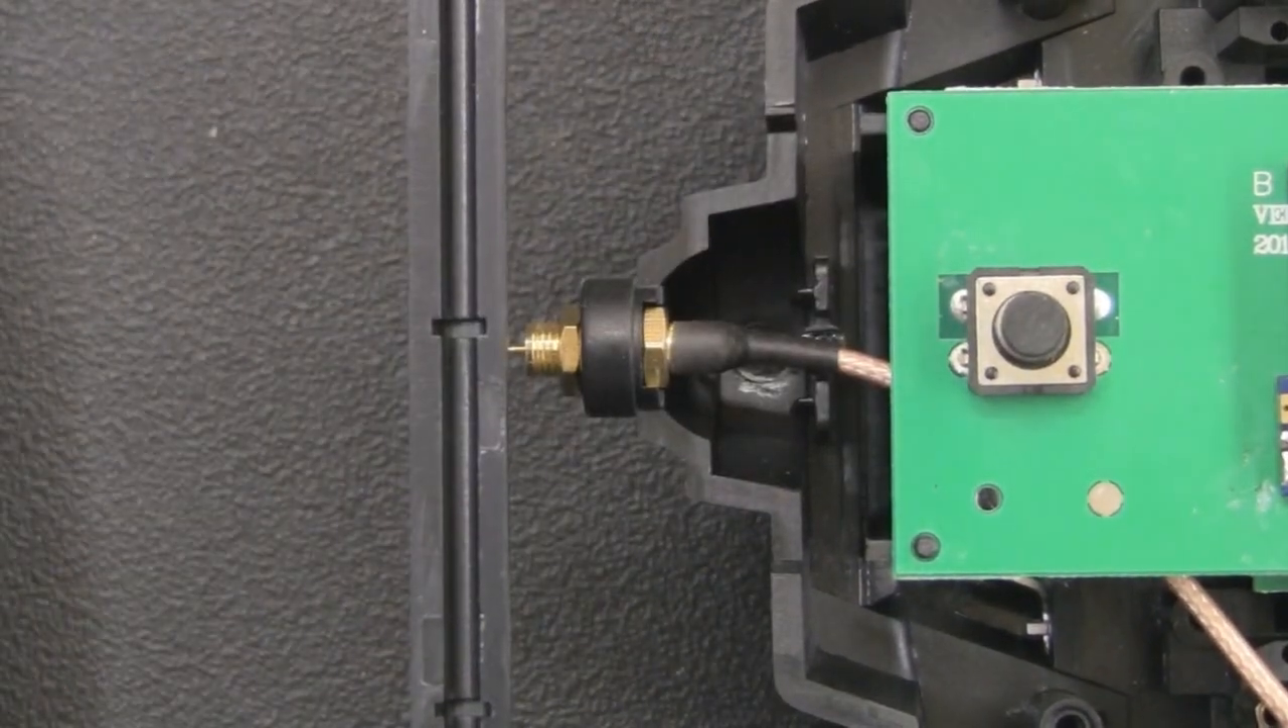So there's the SMA connector in place and I've only hand tightened it so far but I'm quite pleased how that looks it's going to look quite professional and not look out of place at all.